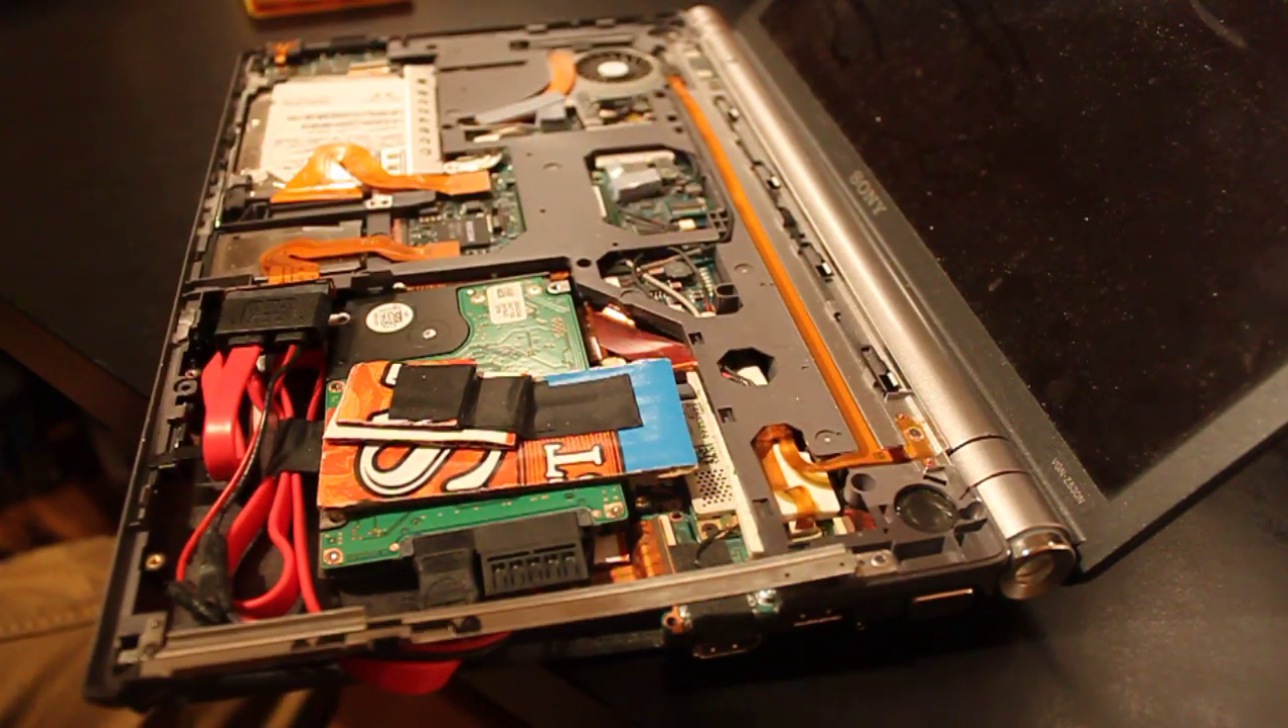I actually taped the wire around the hard drive to hold it down better. And I basically just placed a few simple pieces of Sam Adams beer cardboard in here to hold it down.